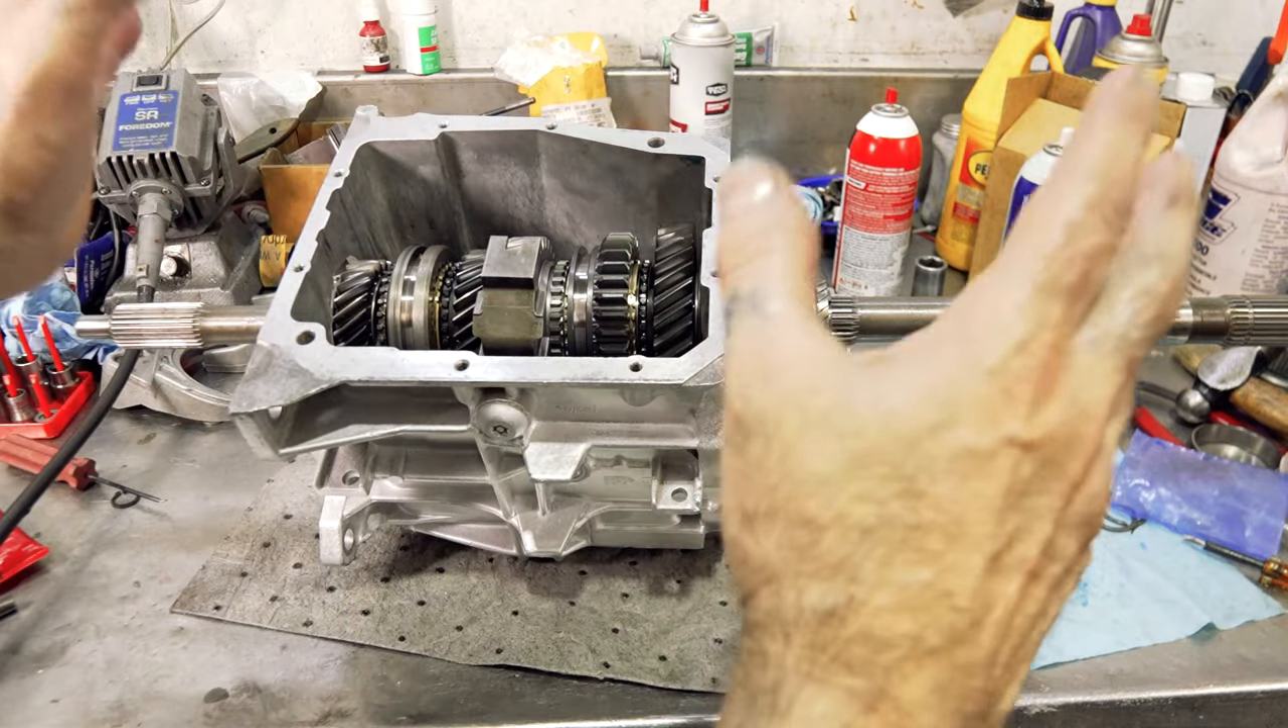So we got the complete upper gear train in.